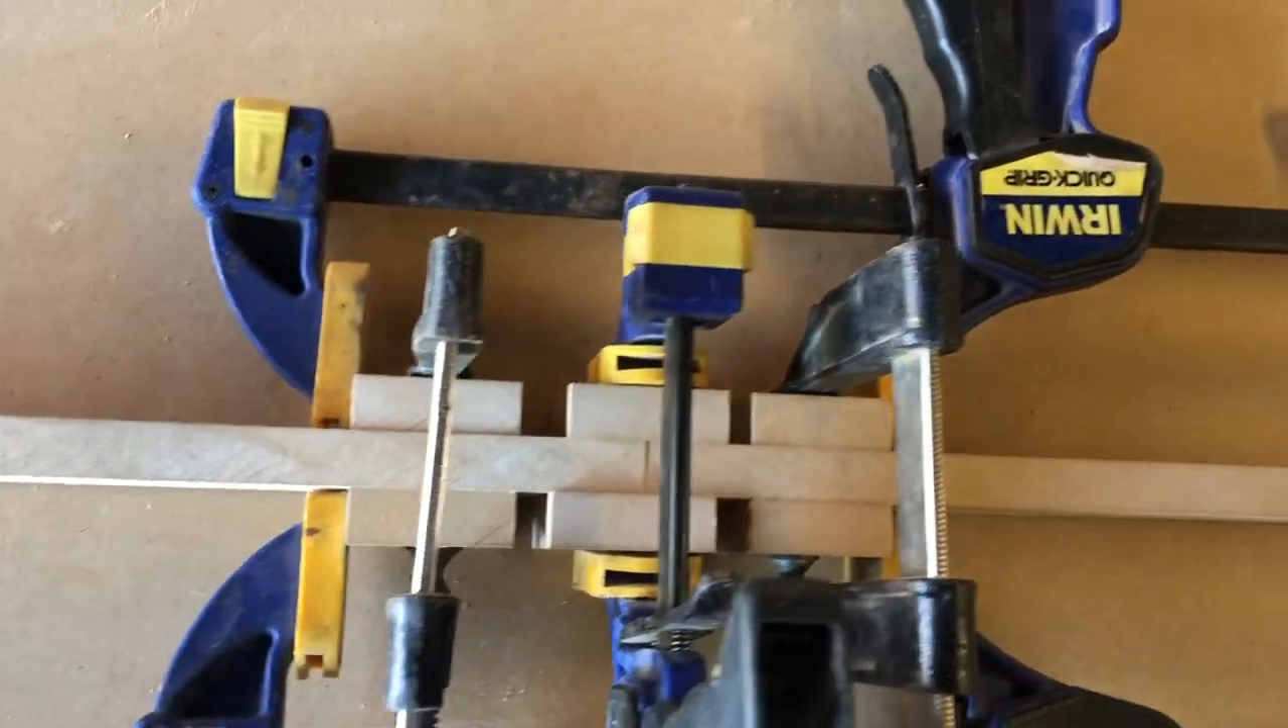Okay so I've got this single domino joint clamped together. I just clamped on some blocks on either side of the joint so that I can get some clamps on there.